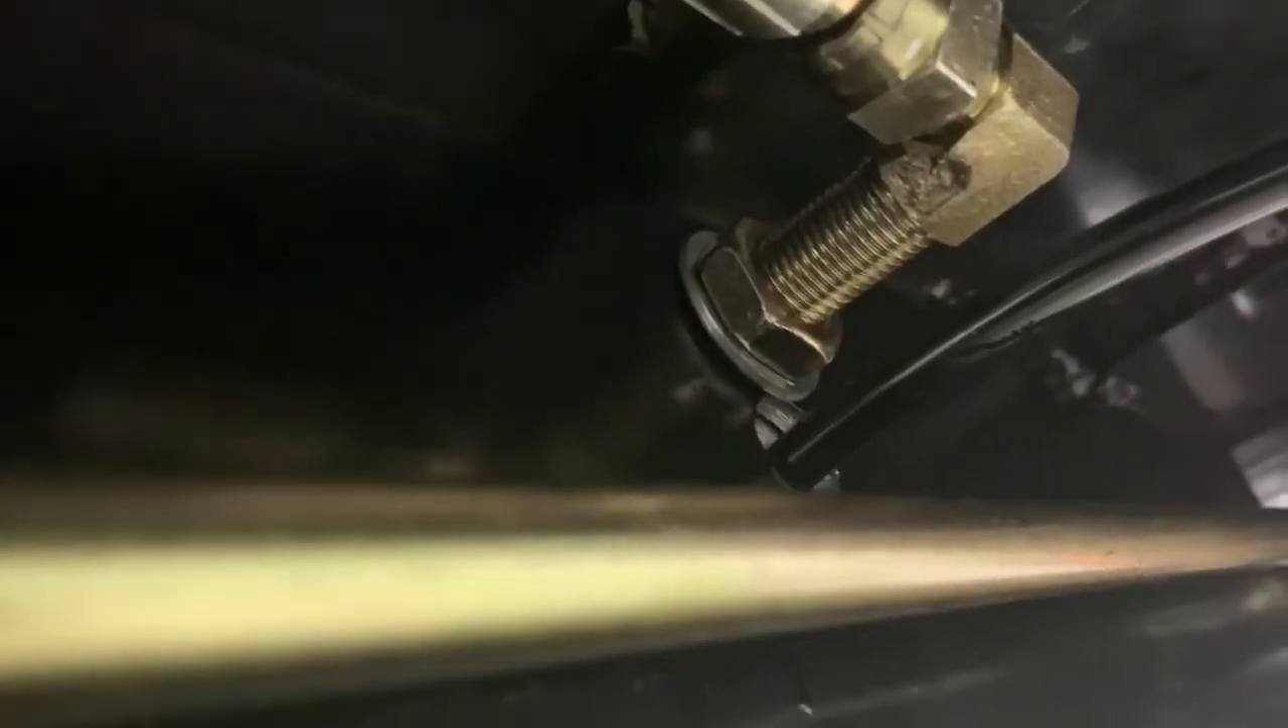So we just put the nut on the inside here to hold the nipple that's coming through.